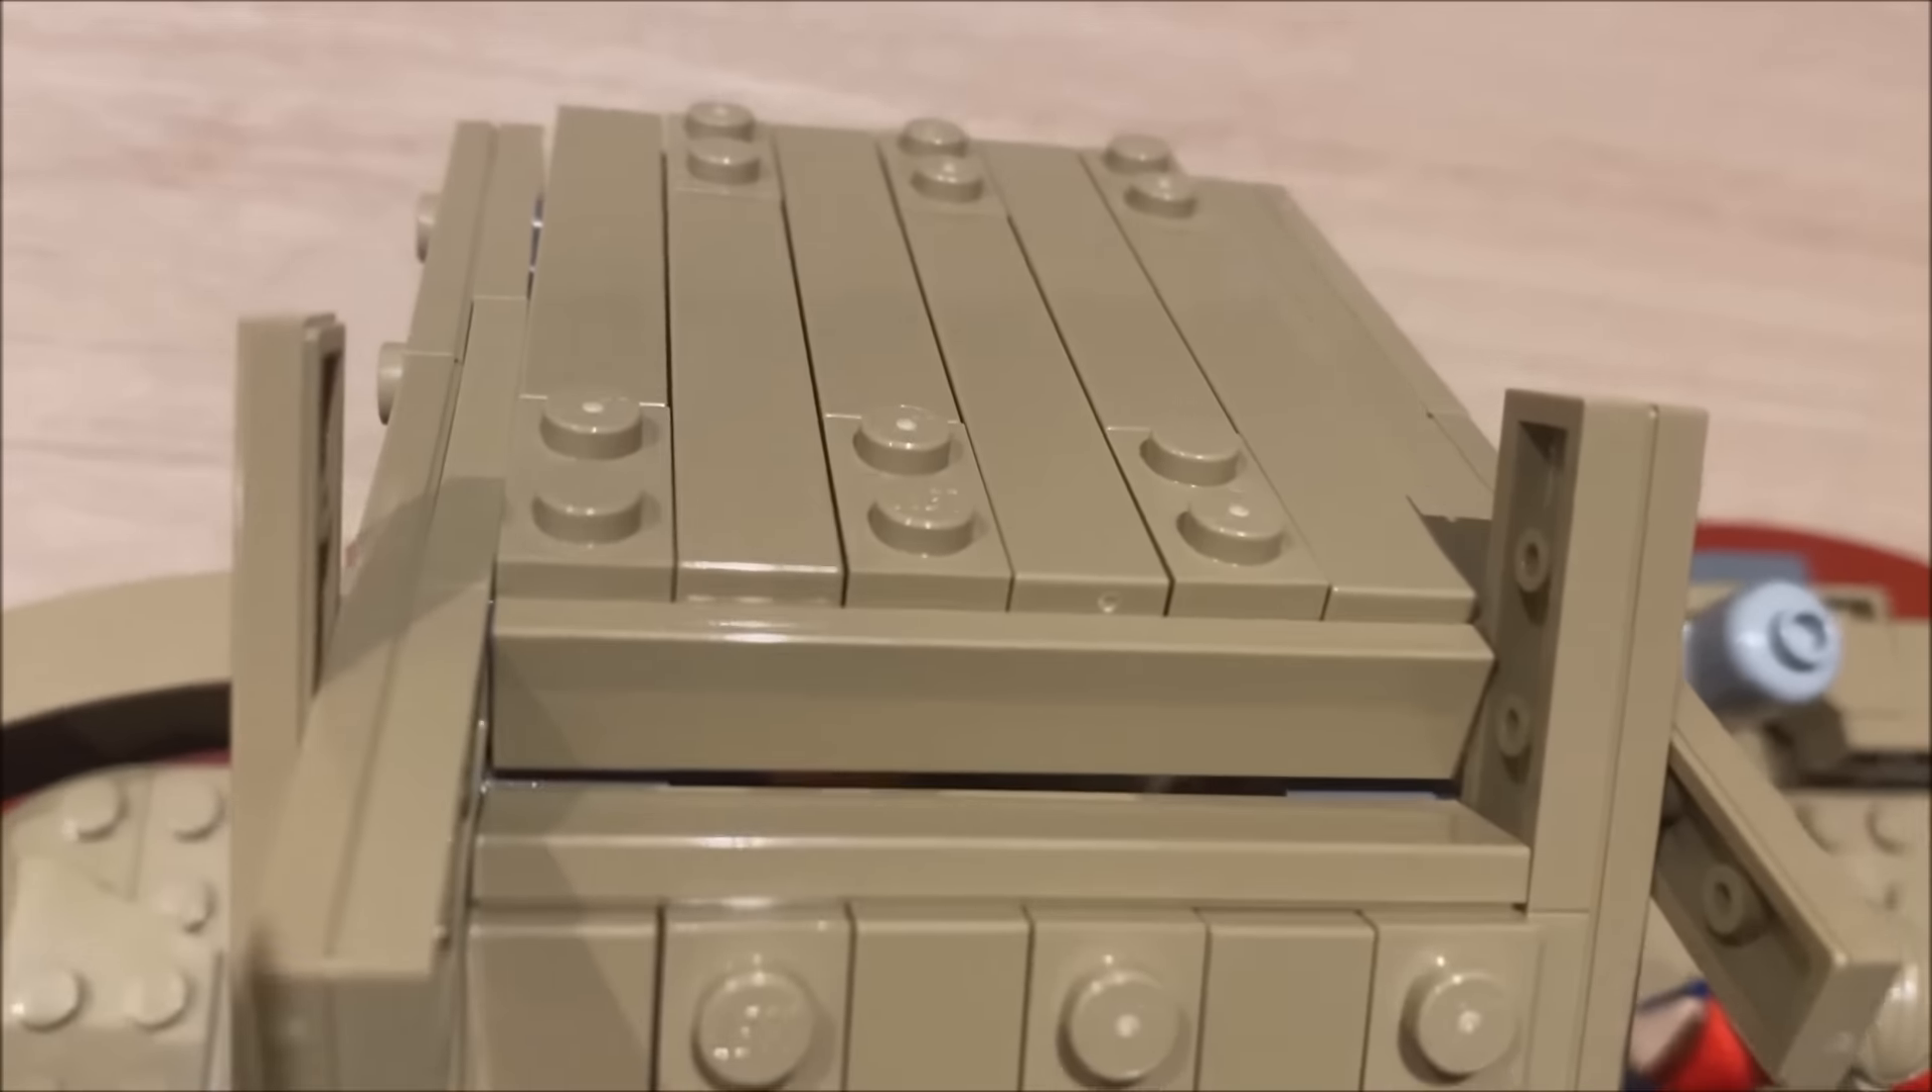The only annoying thing is there is a little bit of a gap if you look from the top.